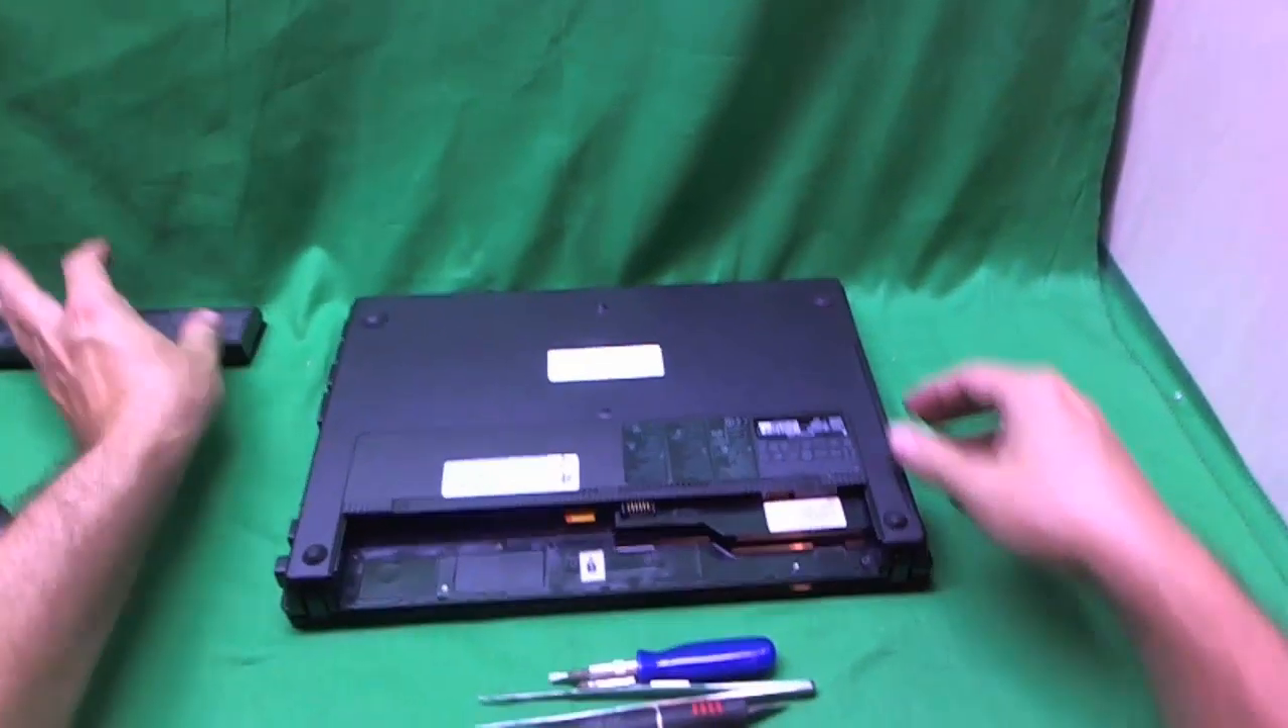Now that the battery is removed, we can work on the laptop safely.